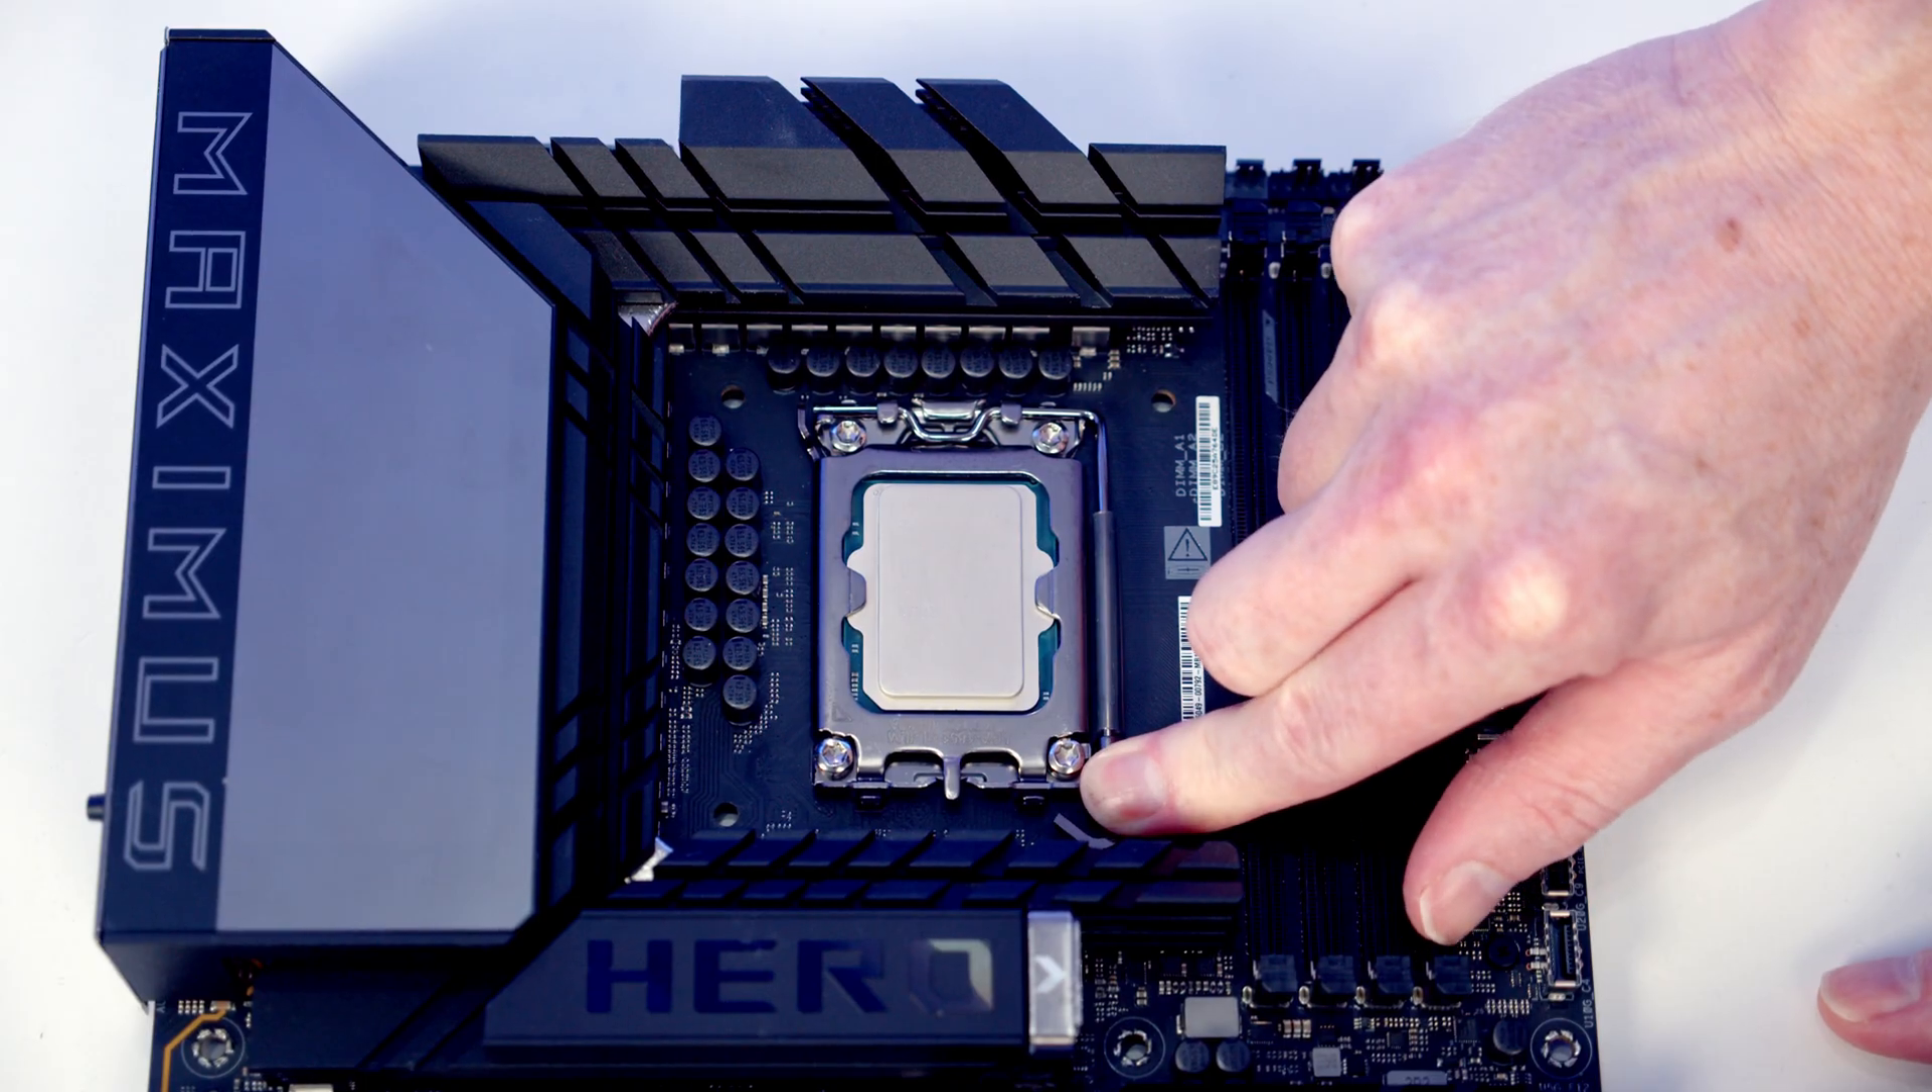We just close the lever and that's our CPU installed in the socket.